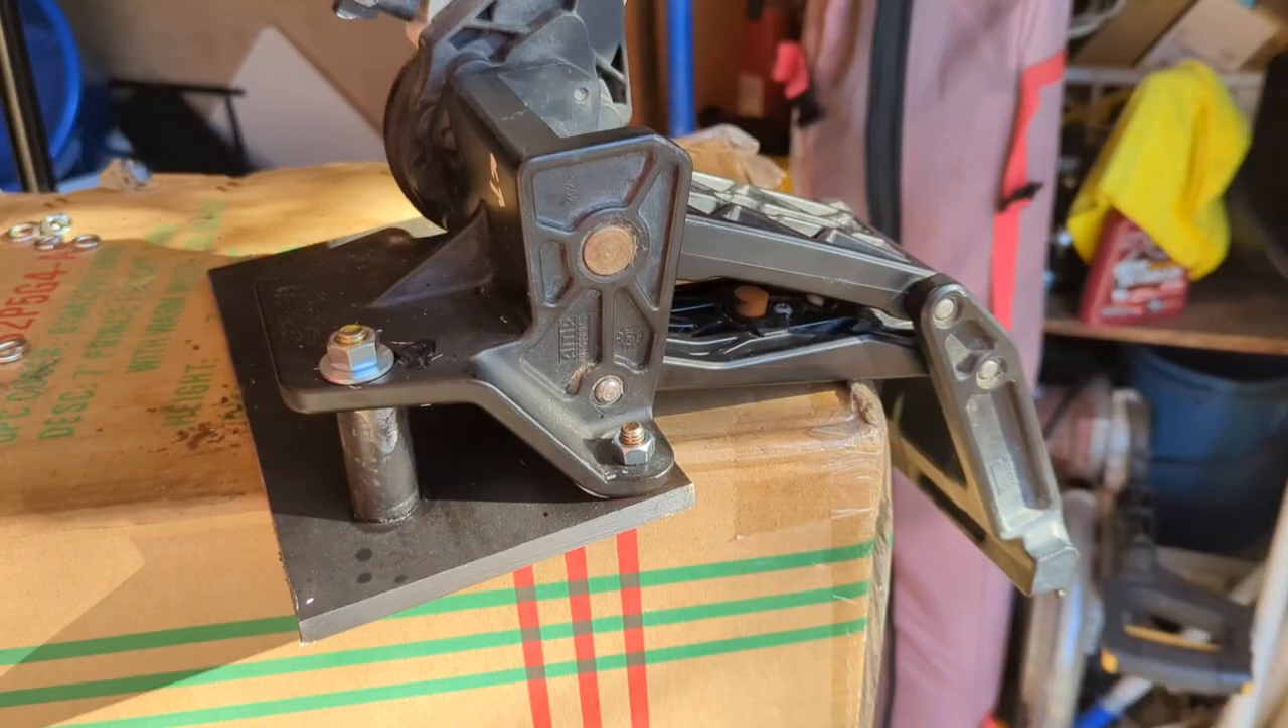As you can see I've got my amp research step all mounted up. And same thing with my horizontal plate.